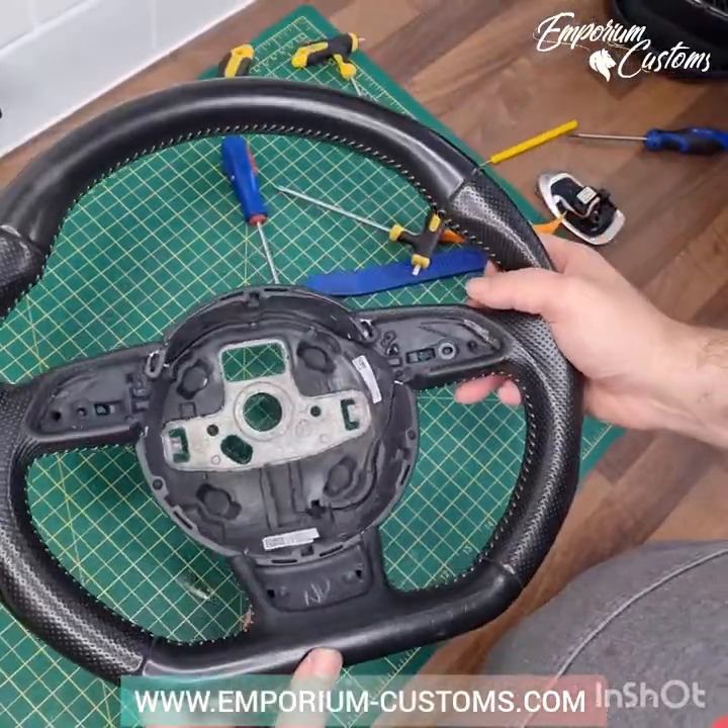Now you've got a naked wheel.